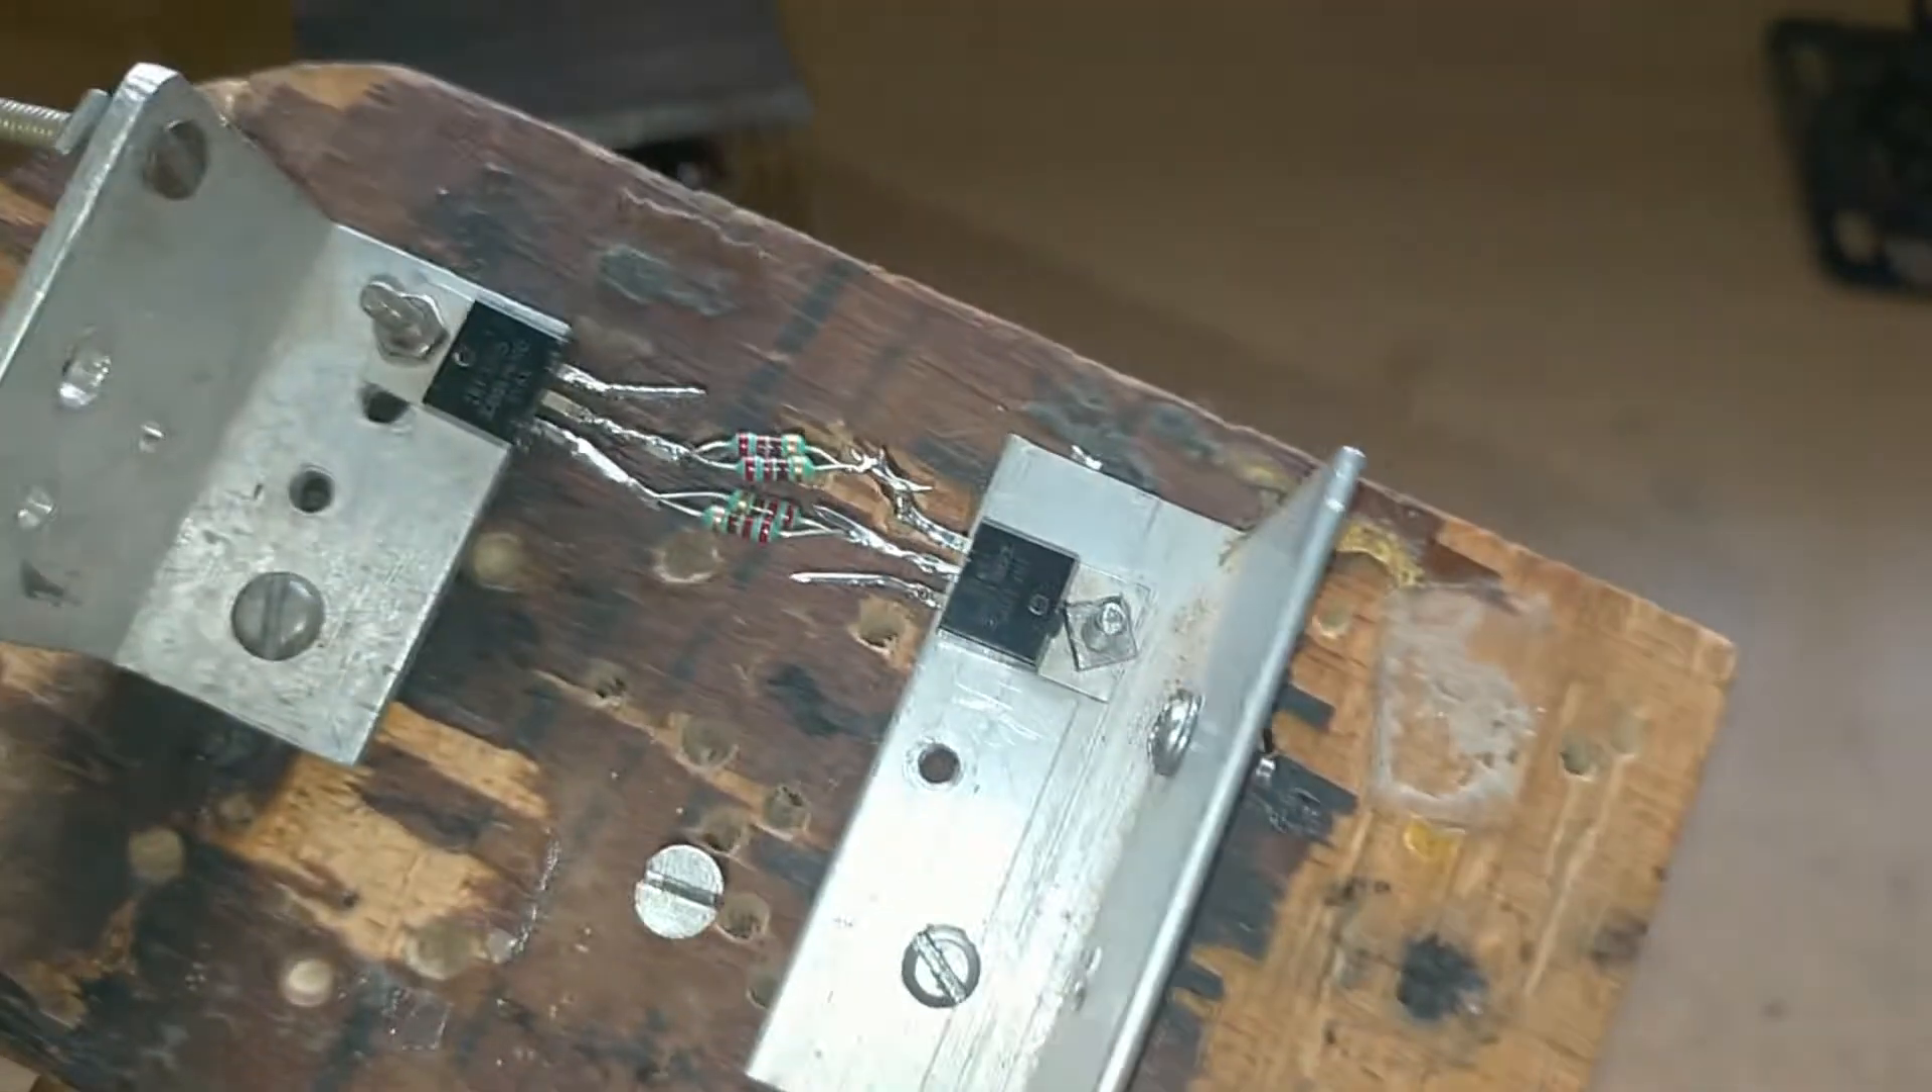मैंने resistance को इस तरीके से connect कर दिया है।